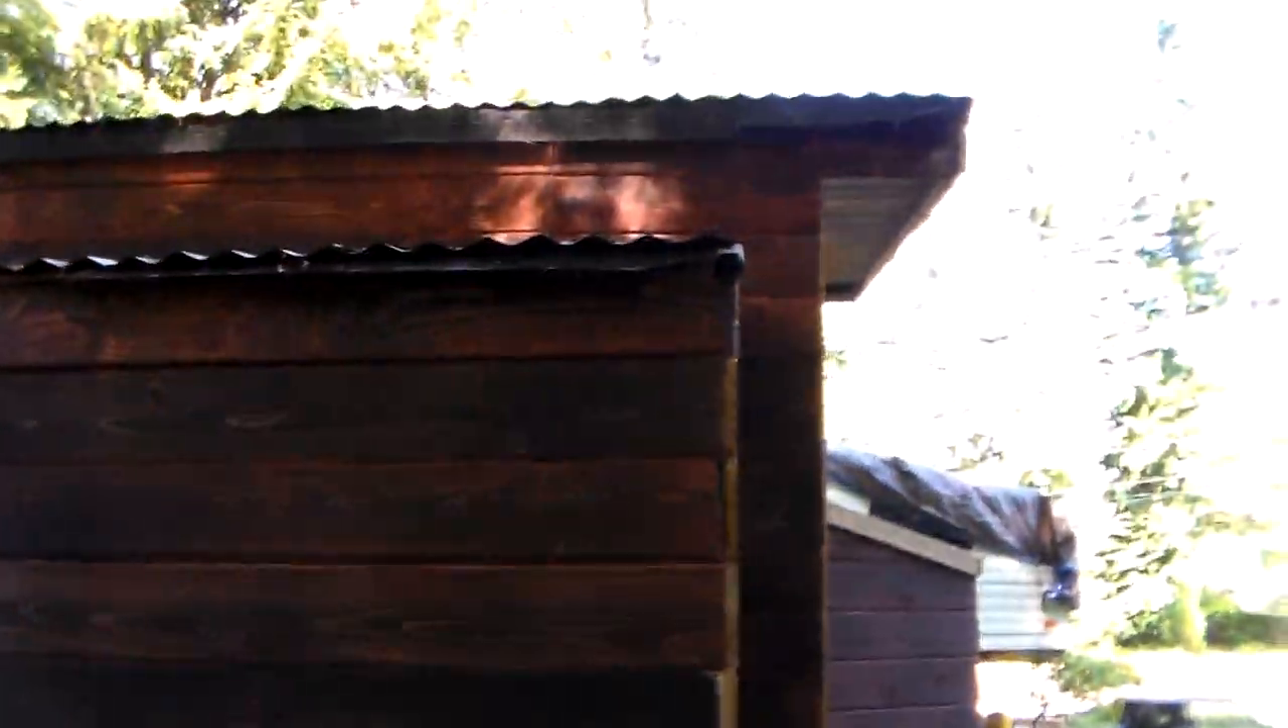I'll just wait until I go to put trim on because I still haven't gotten trim yet and I haven't put my gutter up or nothing yet.